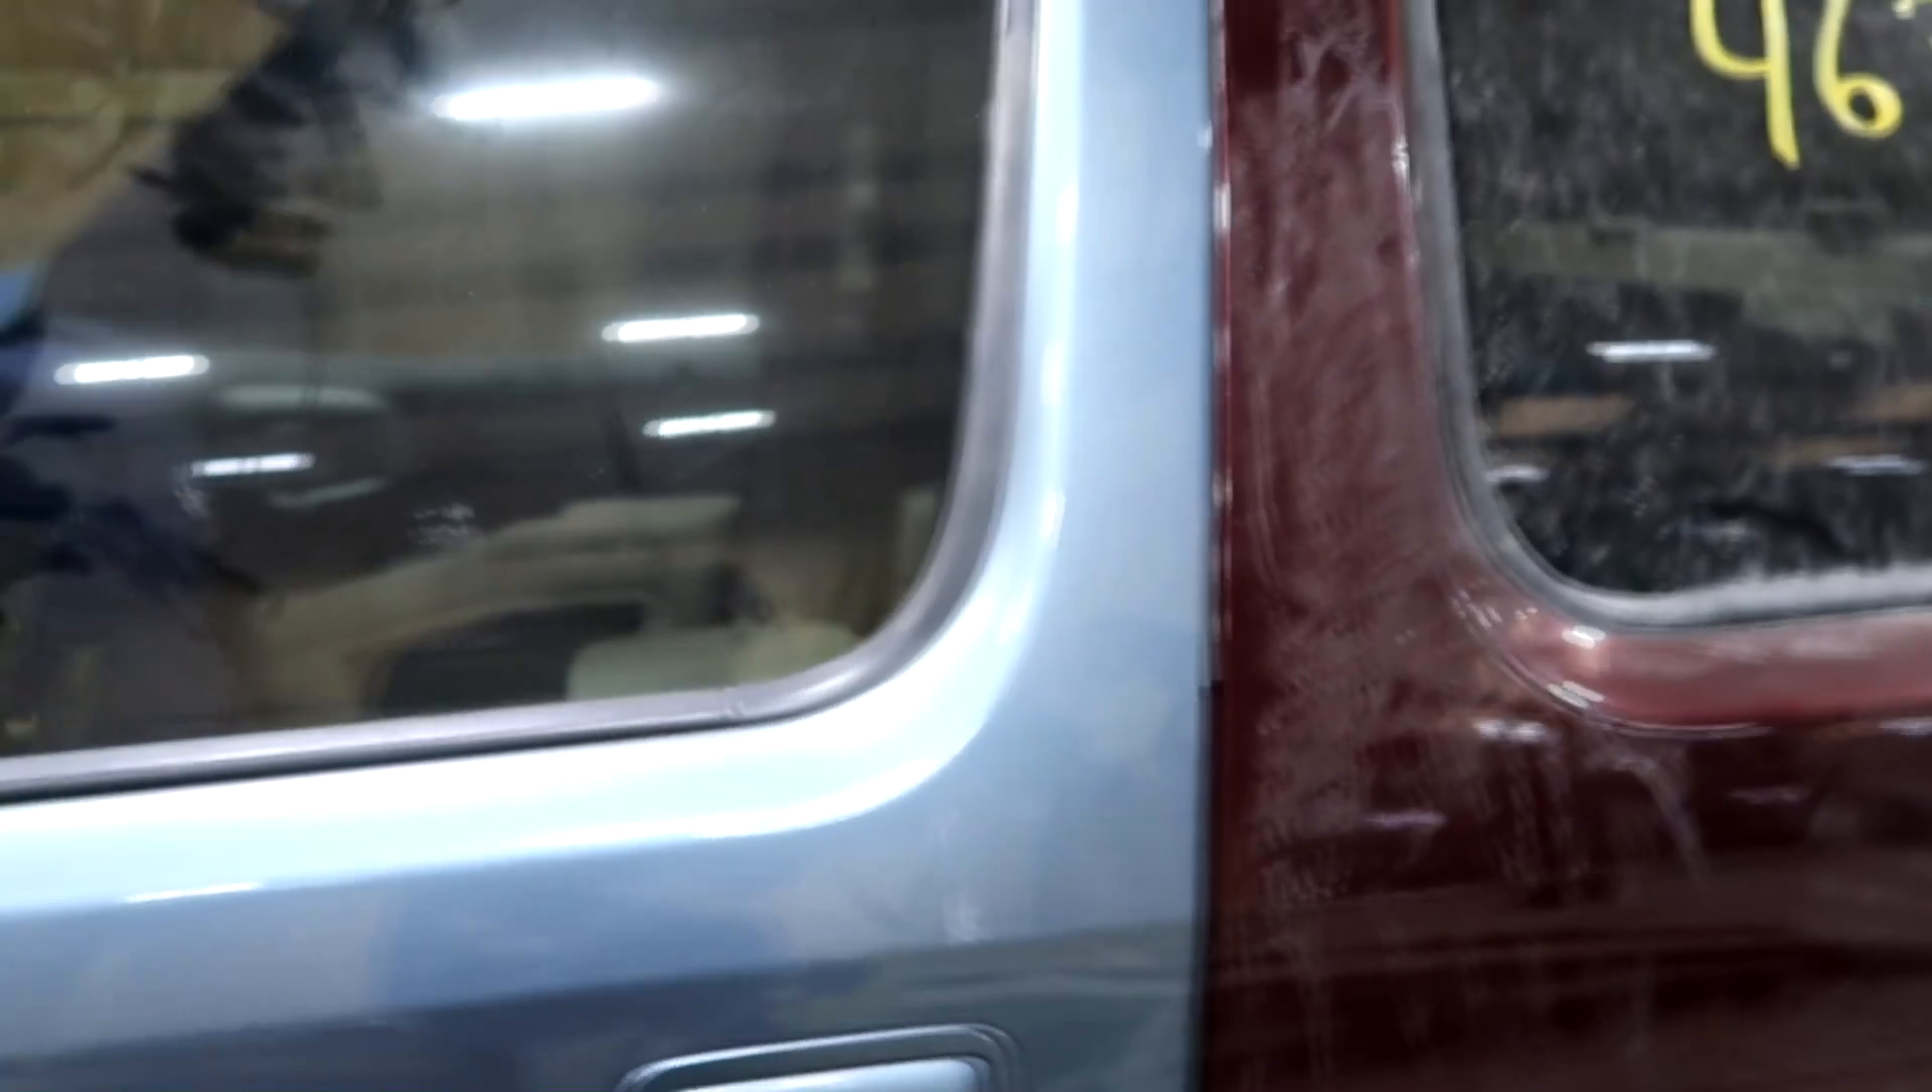All righty guys, so the door is finally on. The gap looks really good.